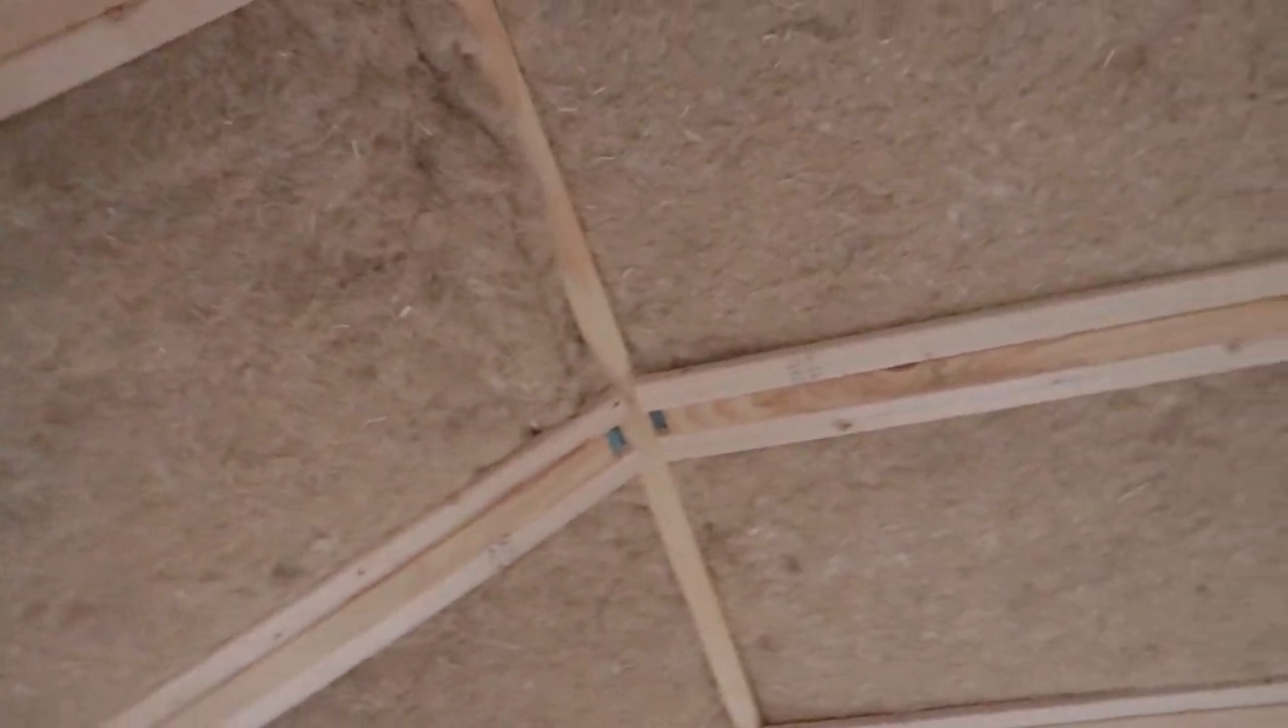Alright so inside here I just finished installing all the ceiling insulation.